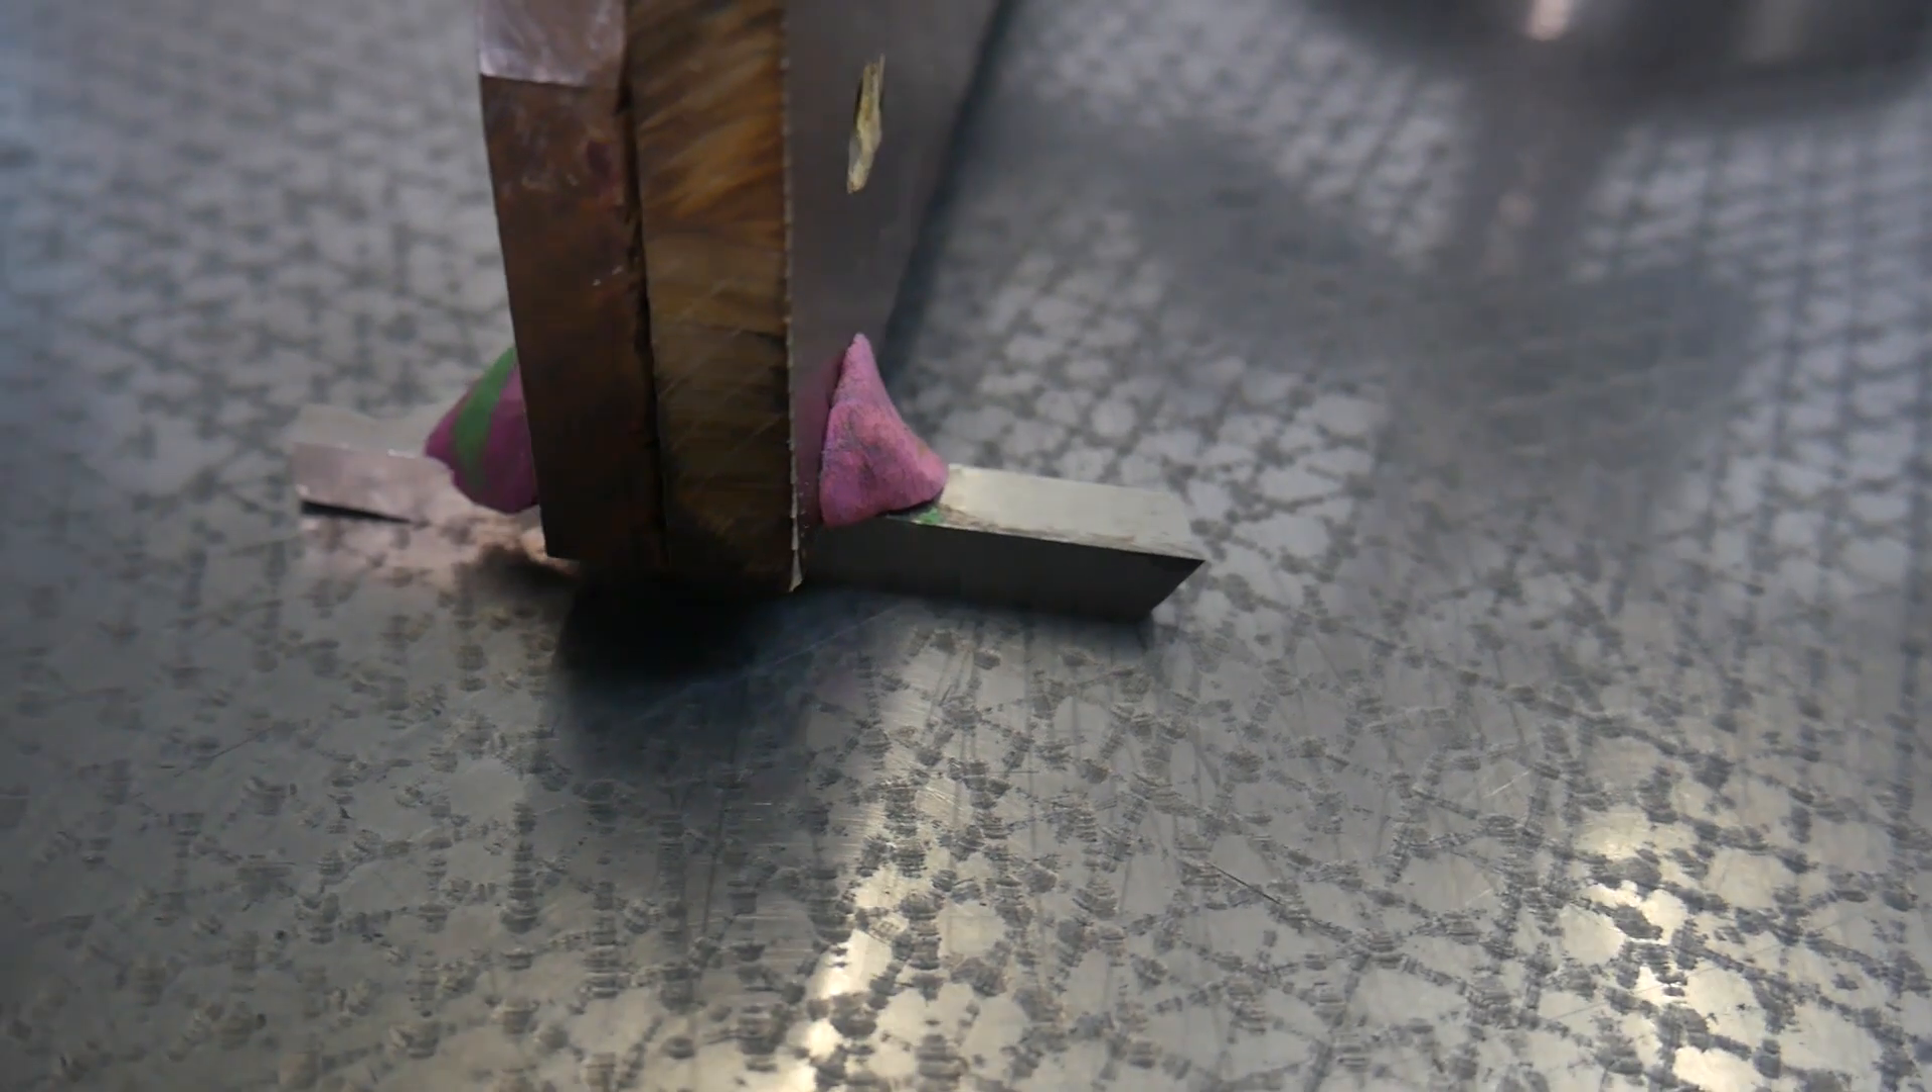The rulers are fixed with plasticine.